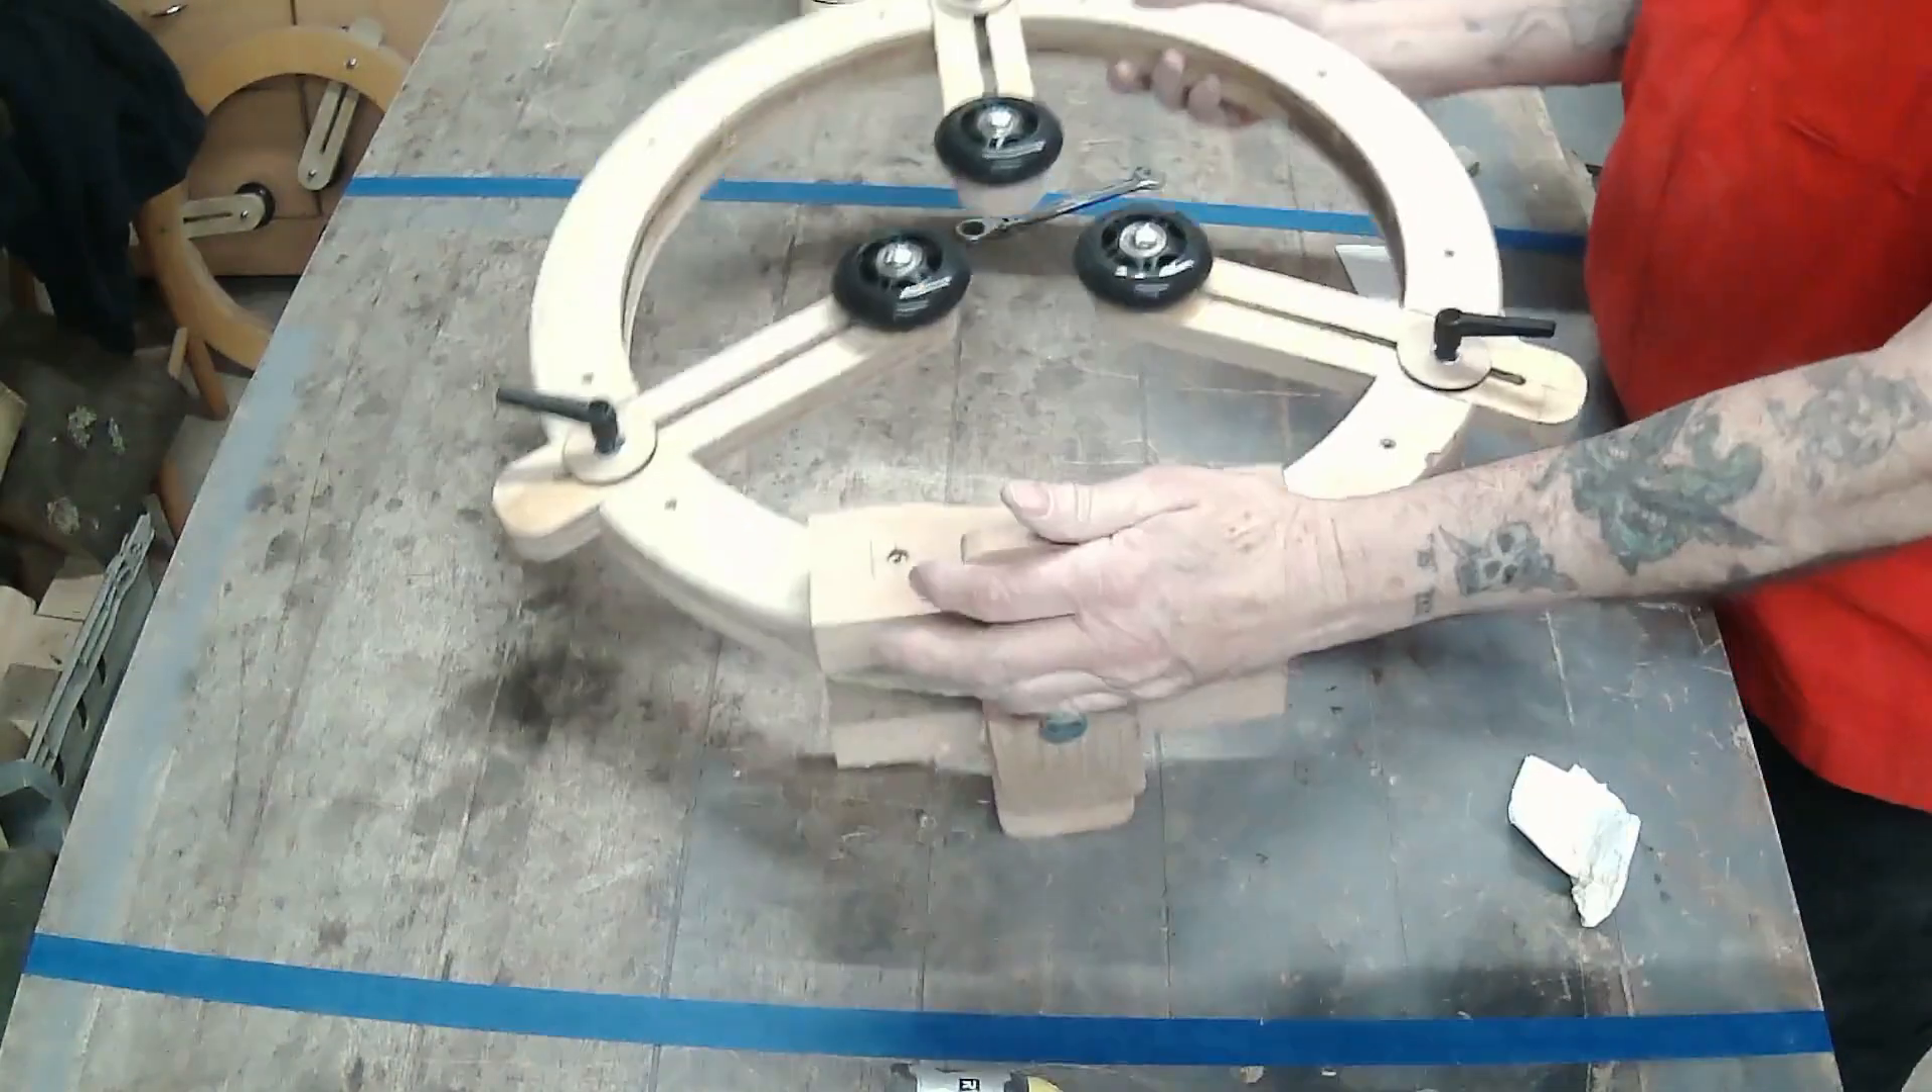That's the steady rest. That's it built.